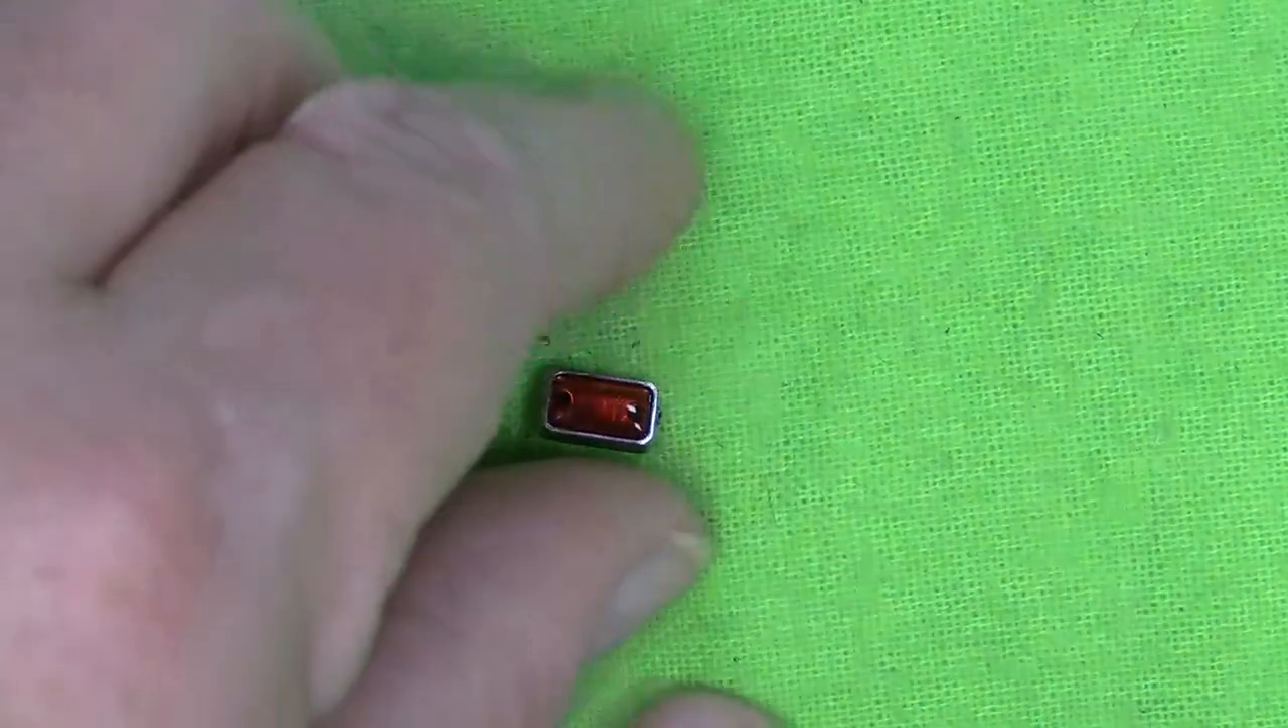So there you go. There's the lens and the lens frame all together.